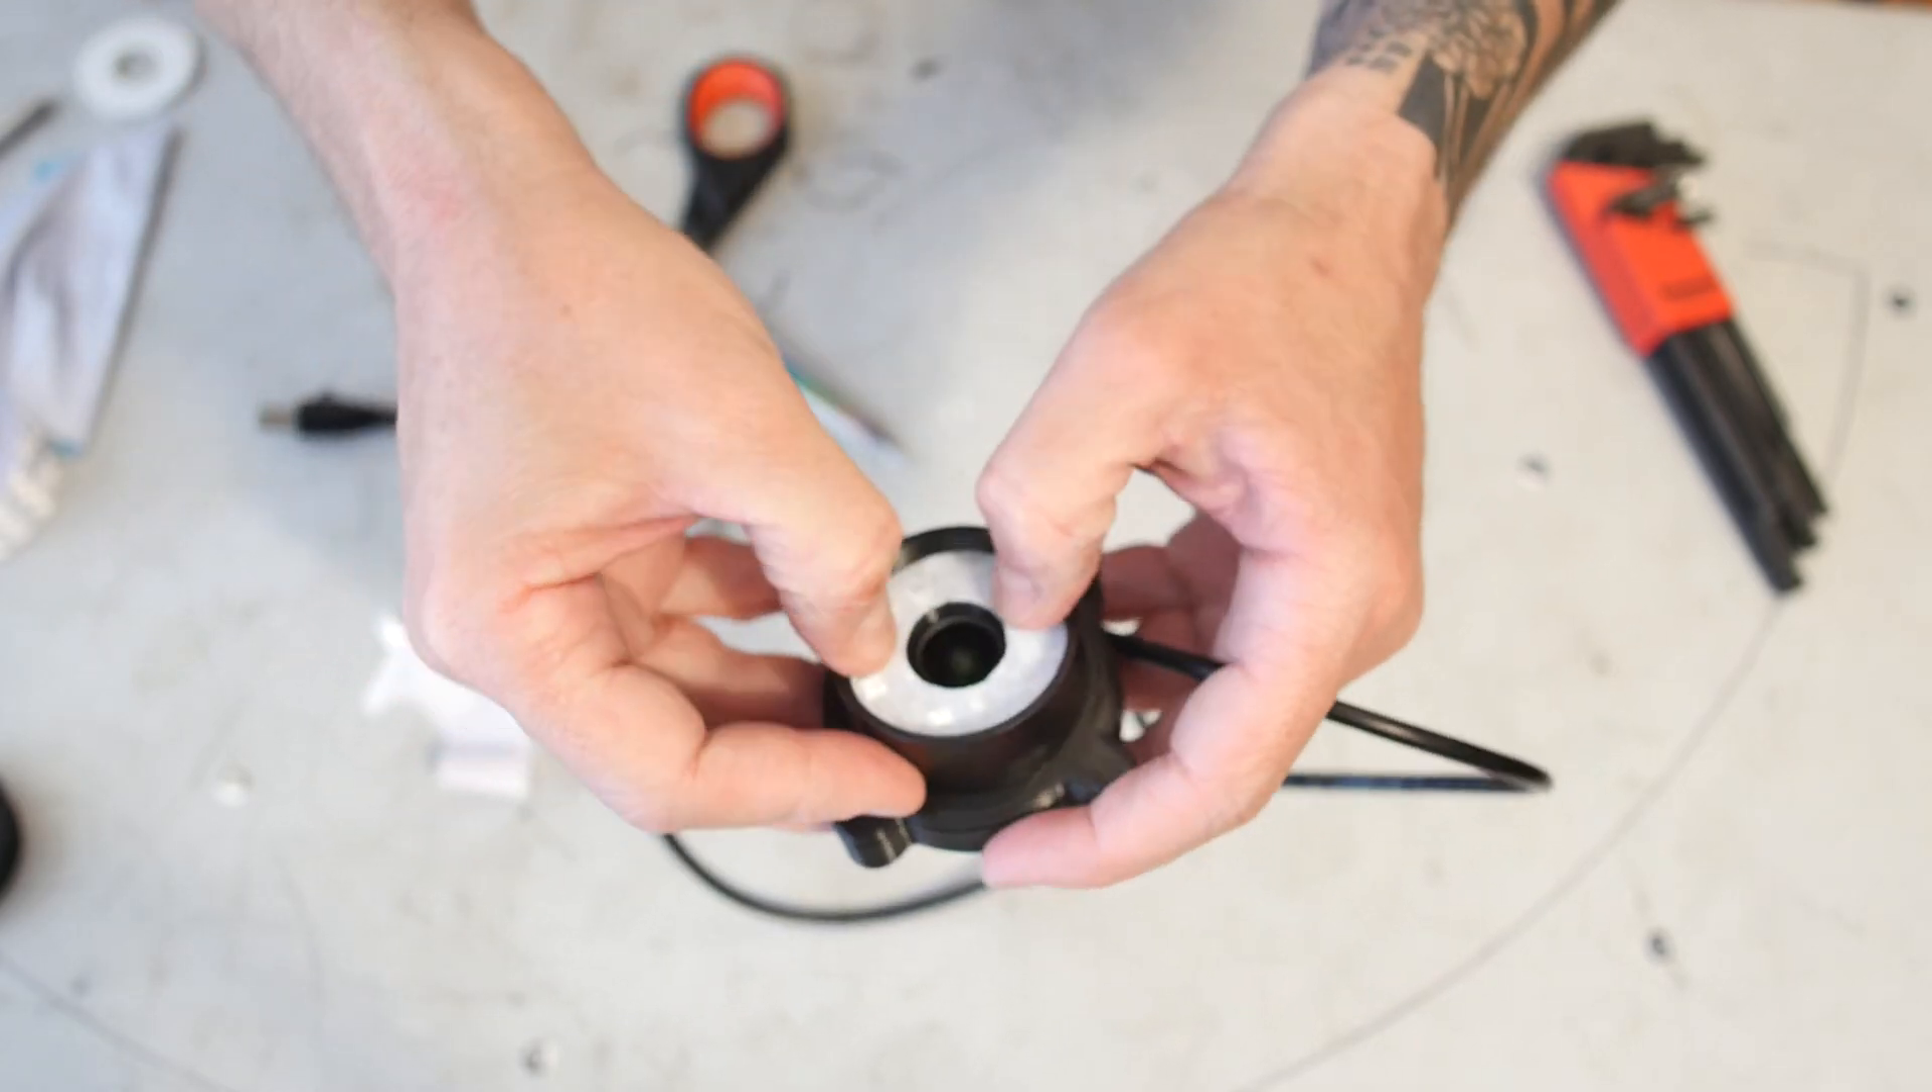And the new reflective donut just press fits into place and we're good to go.